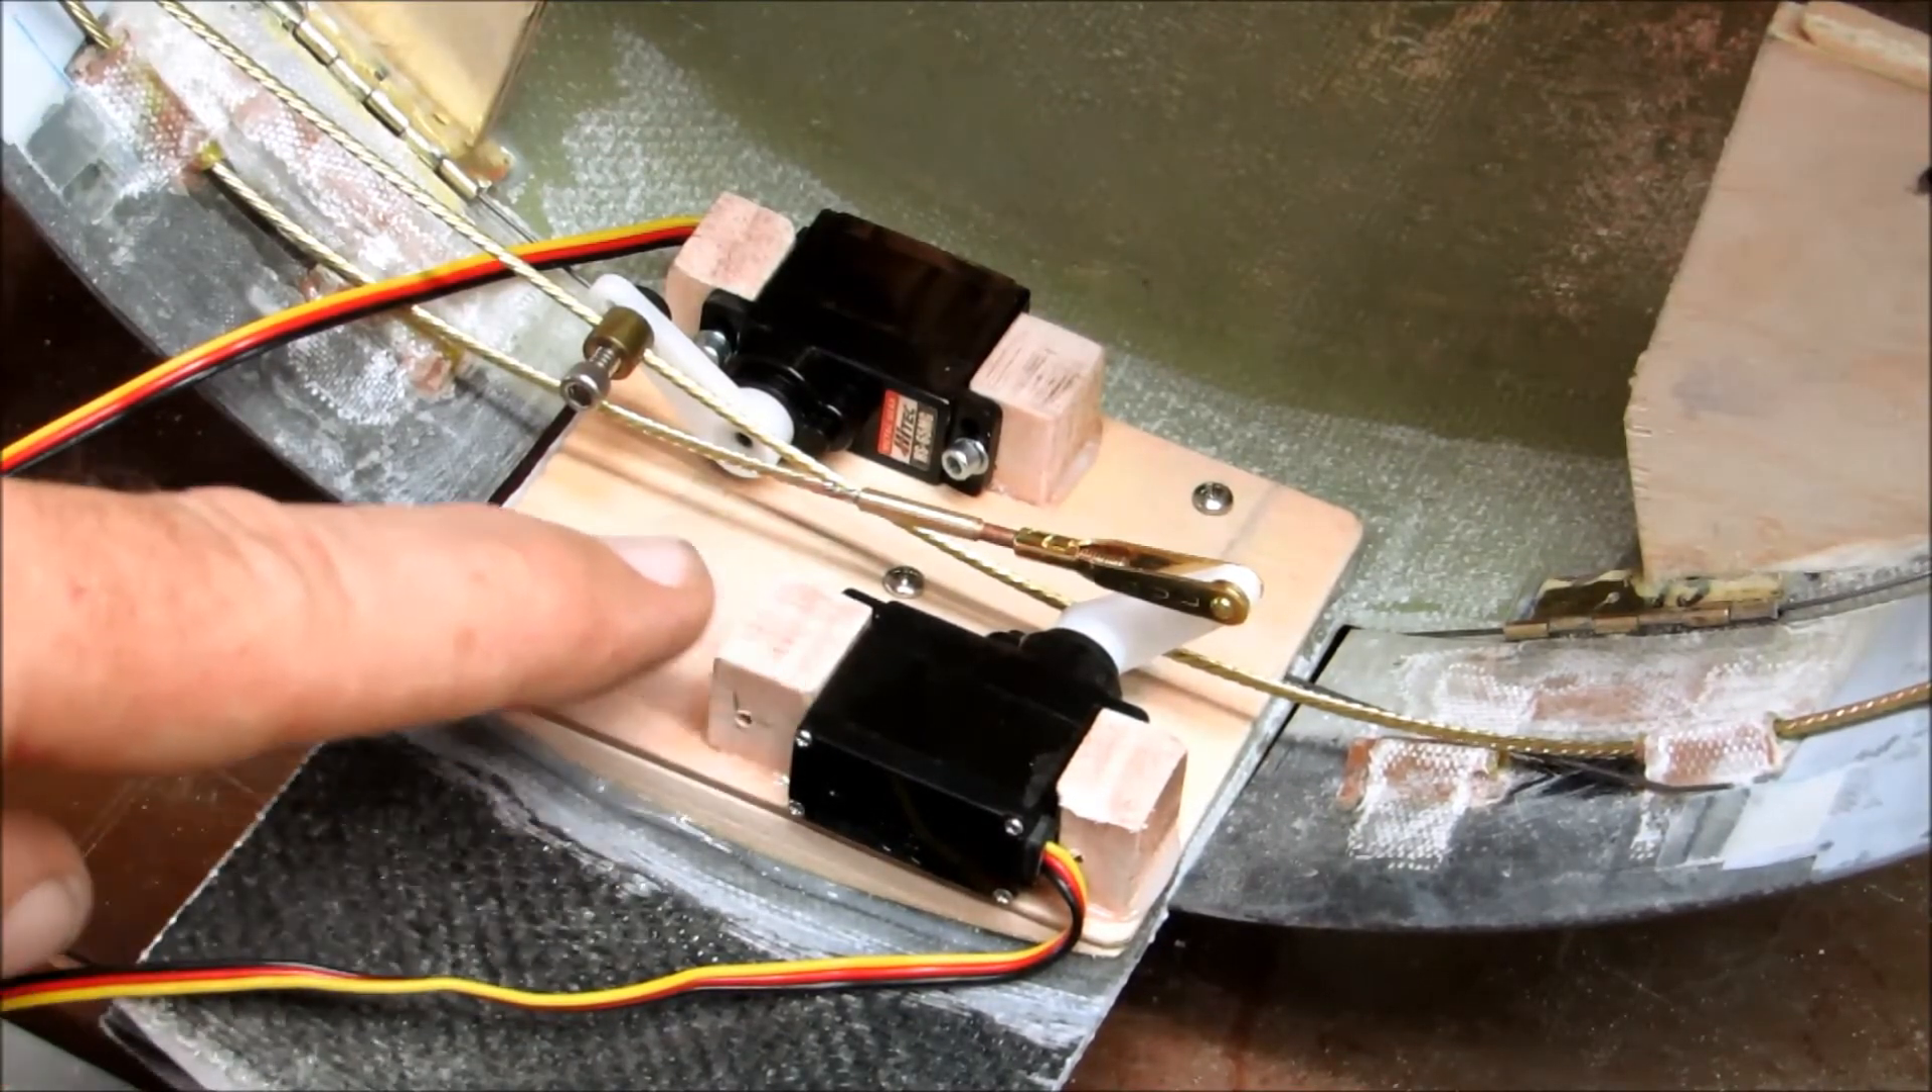Um, I finalized the mounting of the little servos.